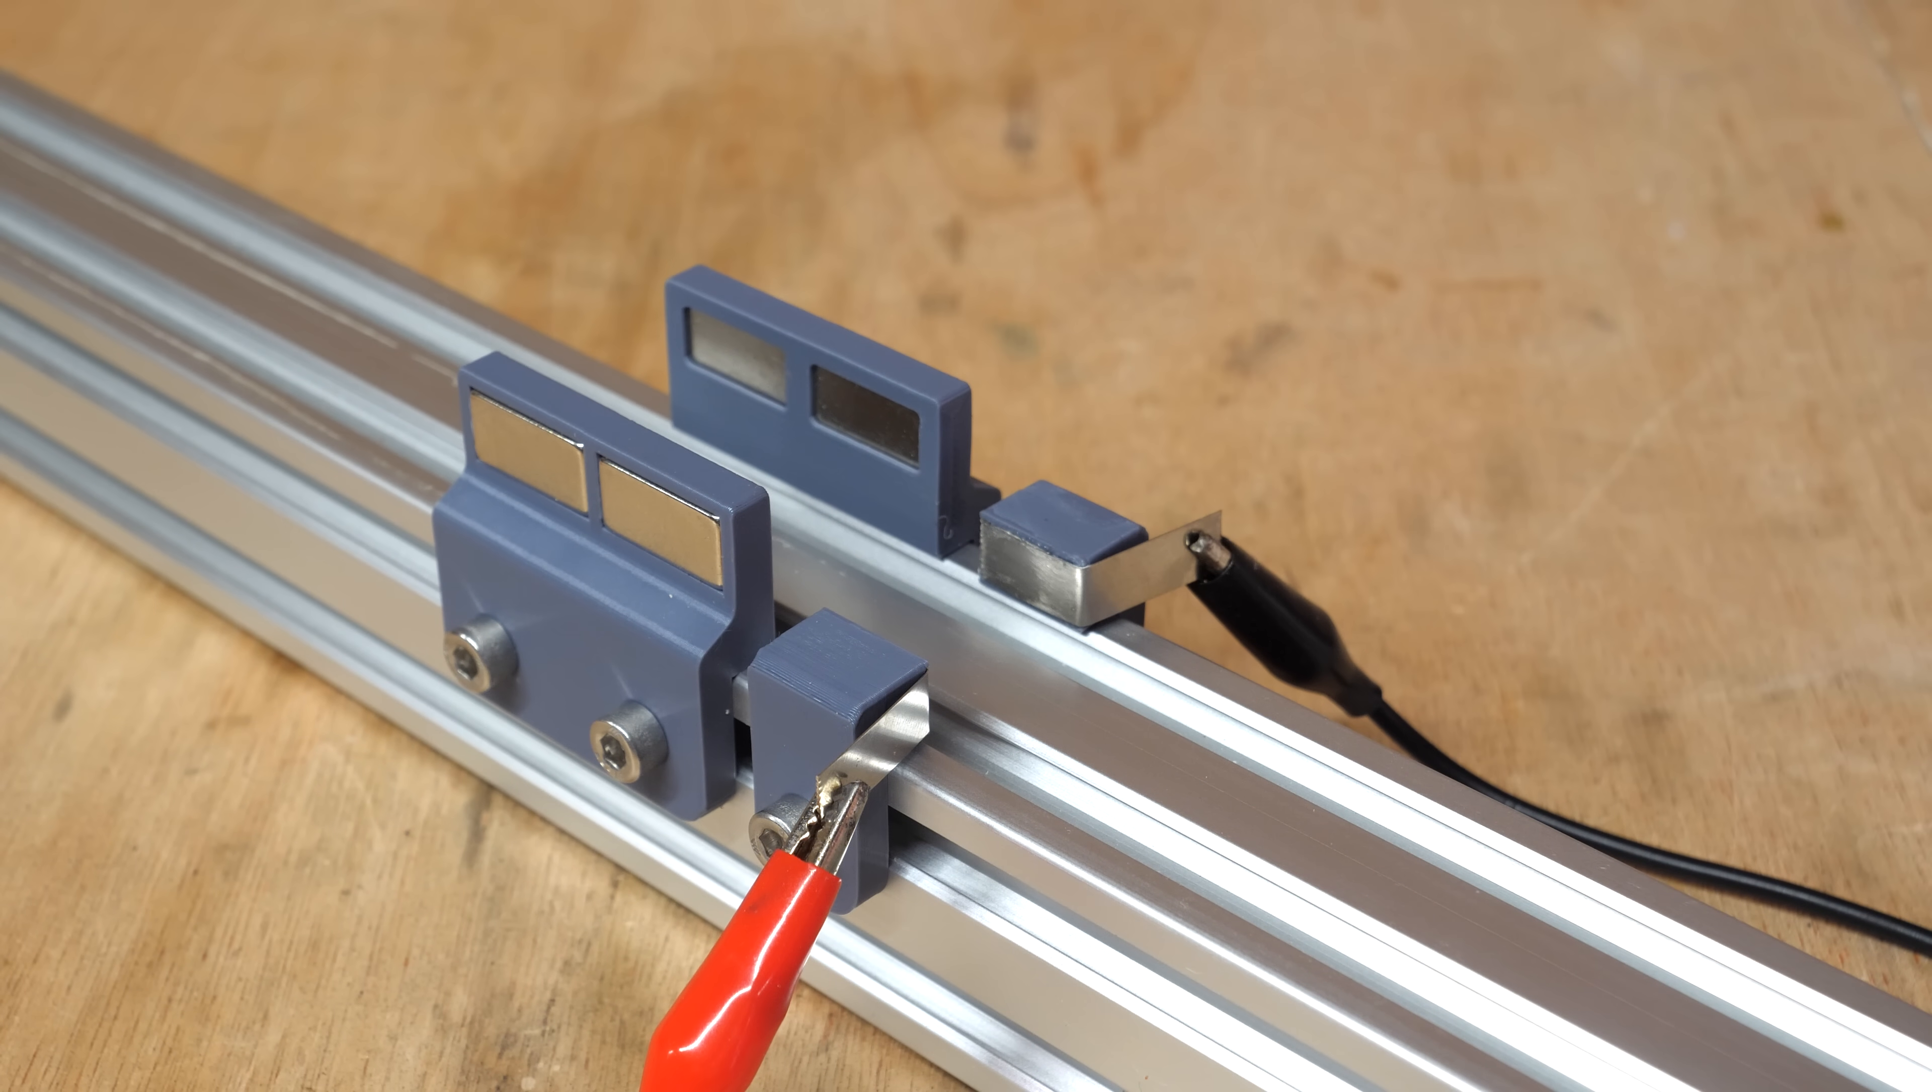I've now mounted two metal strips either side of the rail.